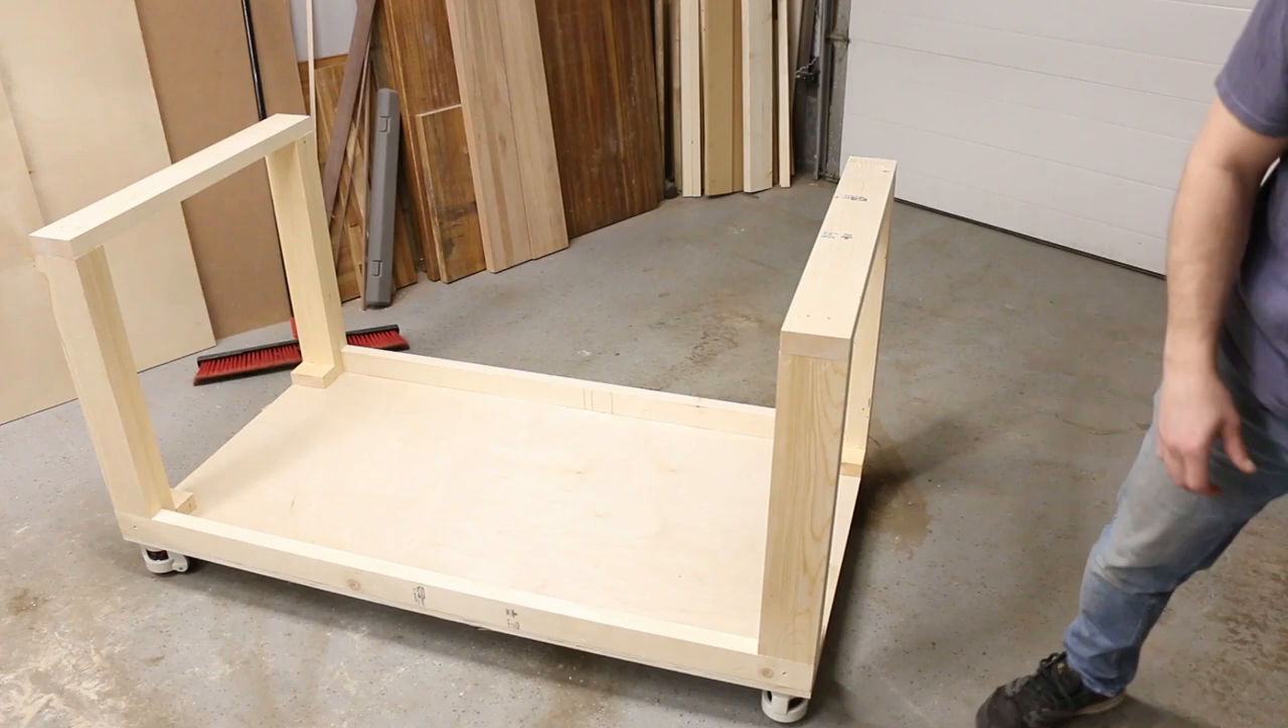Alright, so here's our base is done. Got it on wheels.